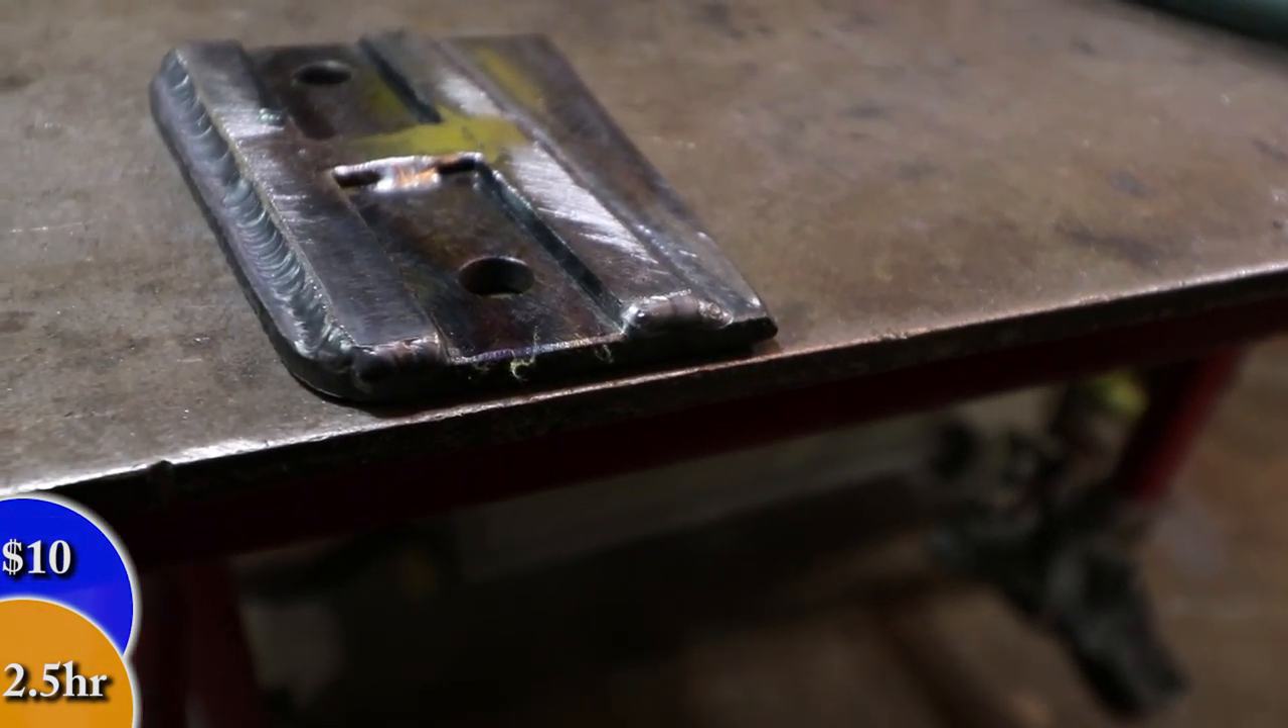Here are the finished plates with these interlocking features welded on top.